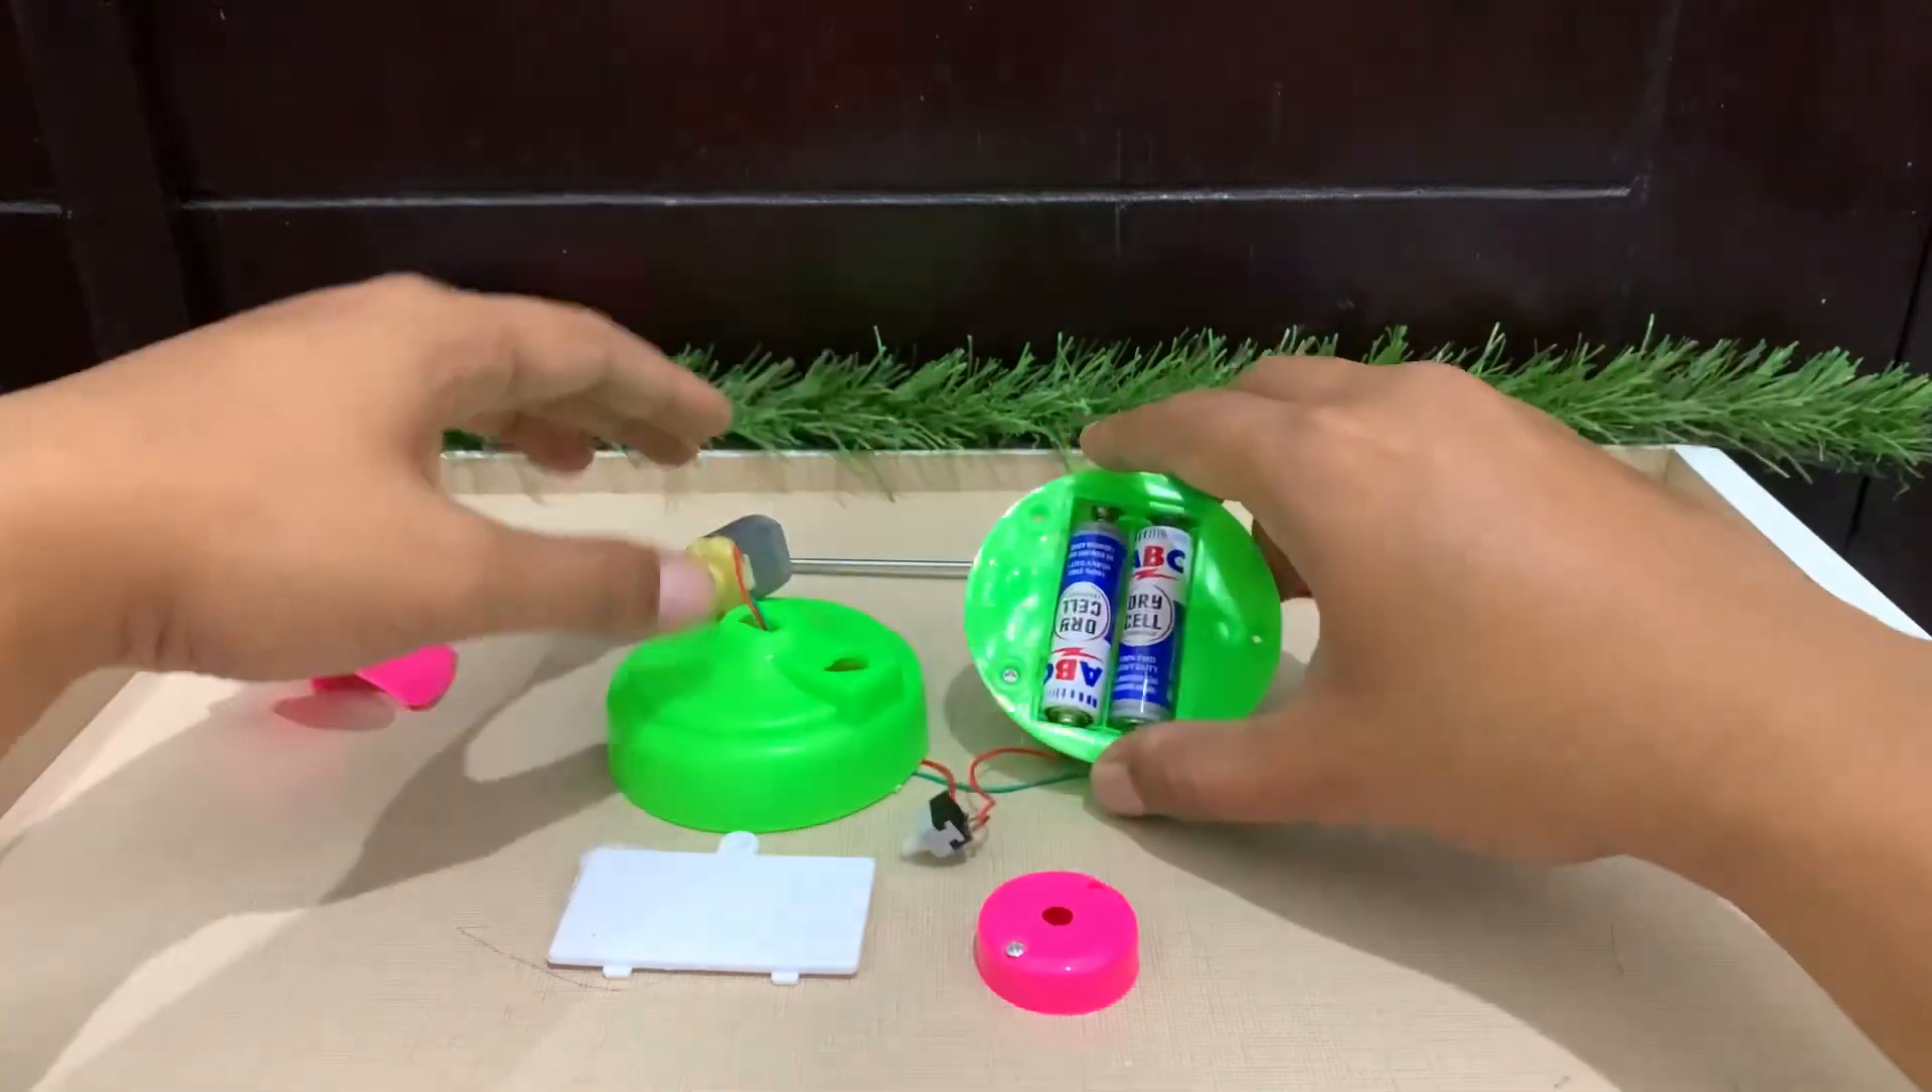Kita pasang baterainya dulu Ada 2 baterai Tuh sudah terpasang.